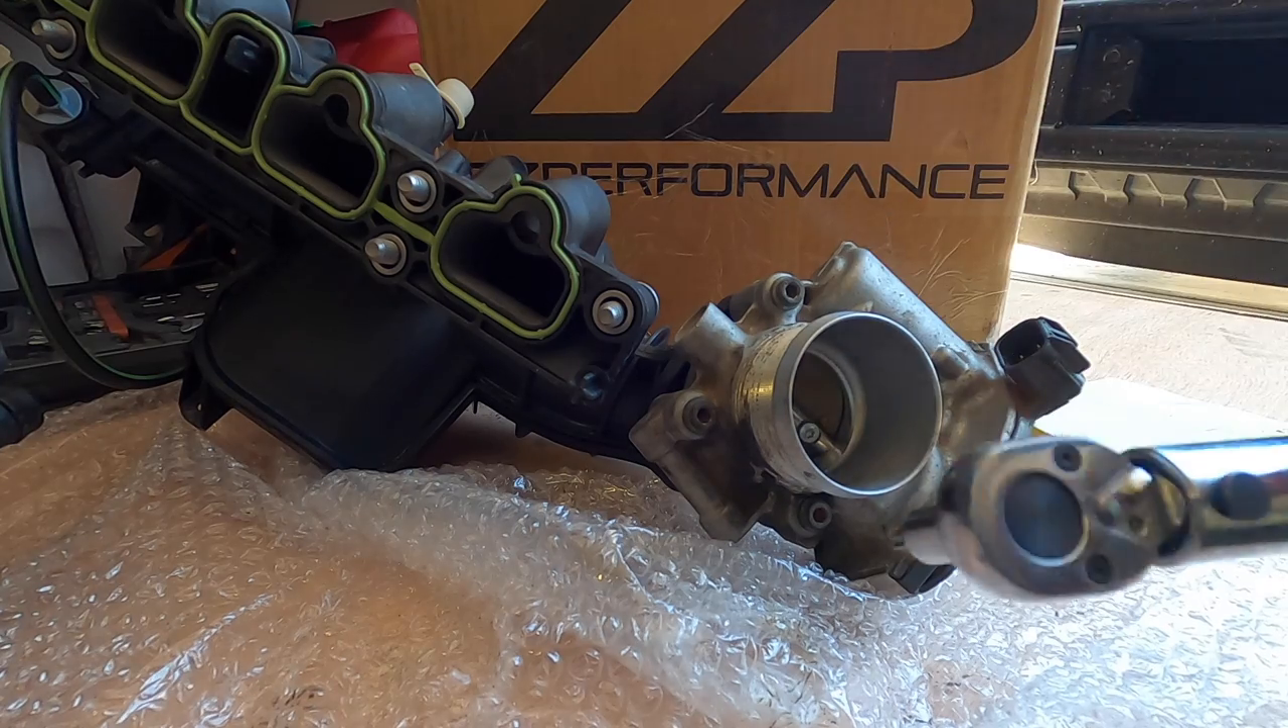There you go the throttle body is on the new manifold.